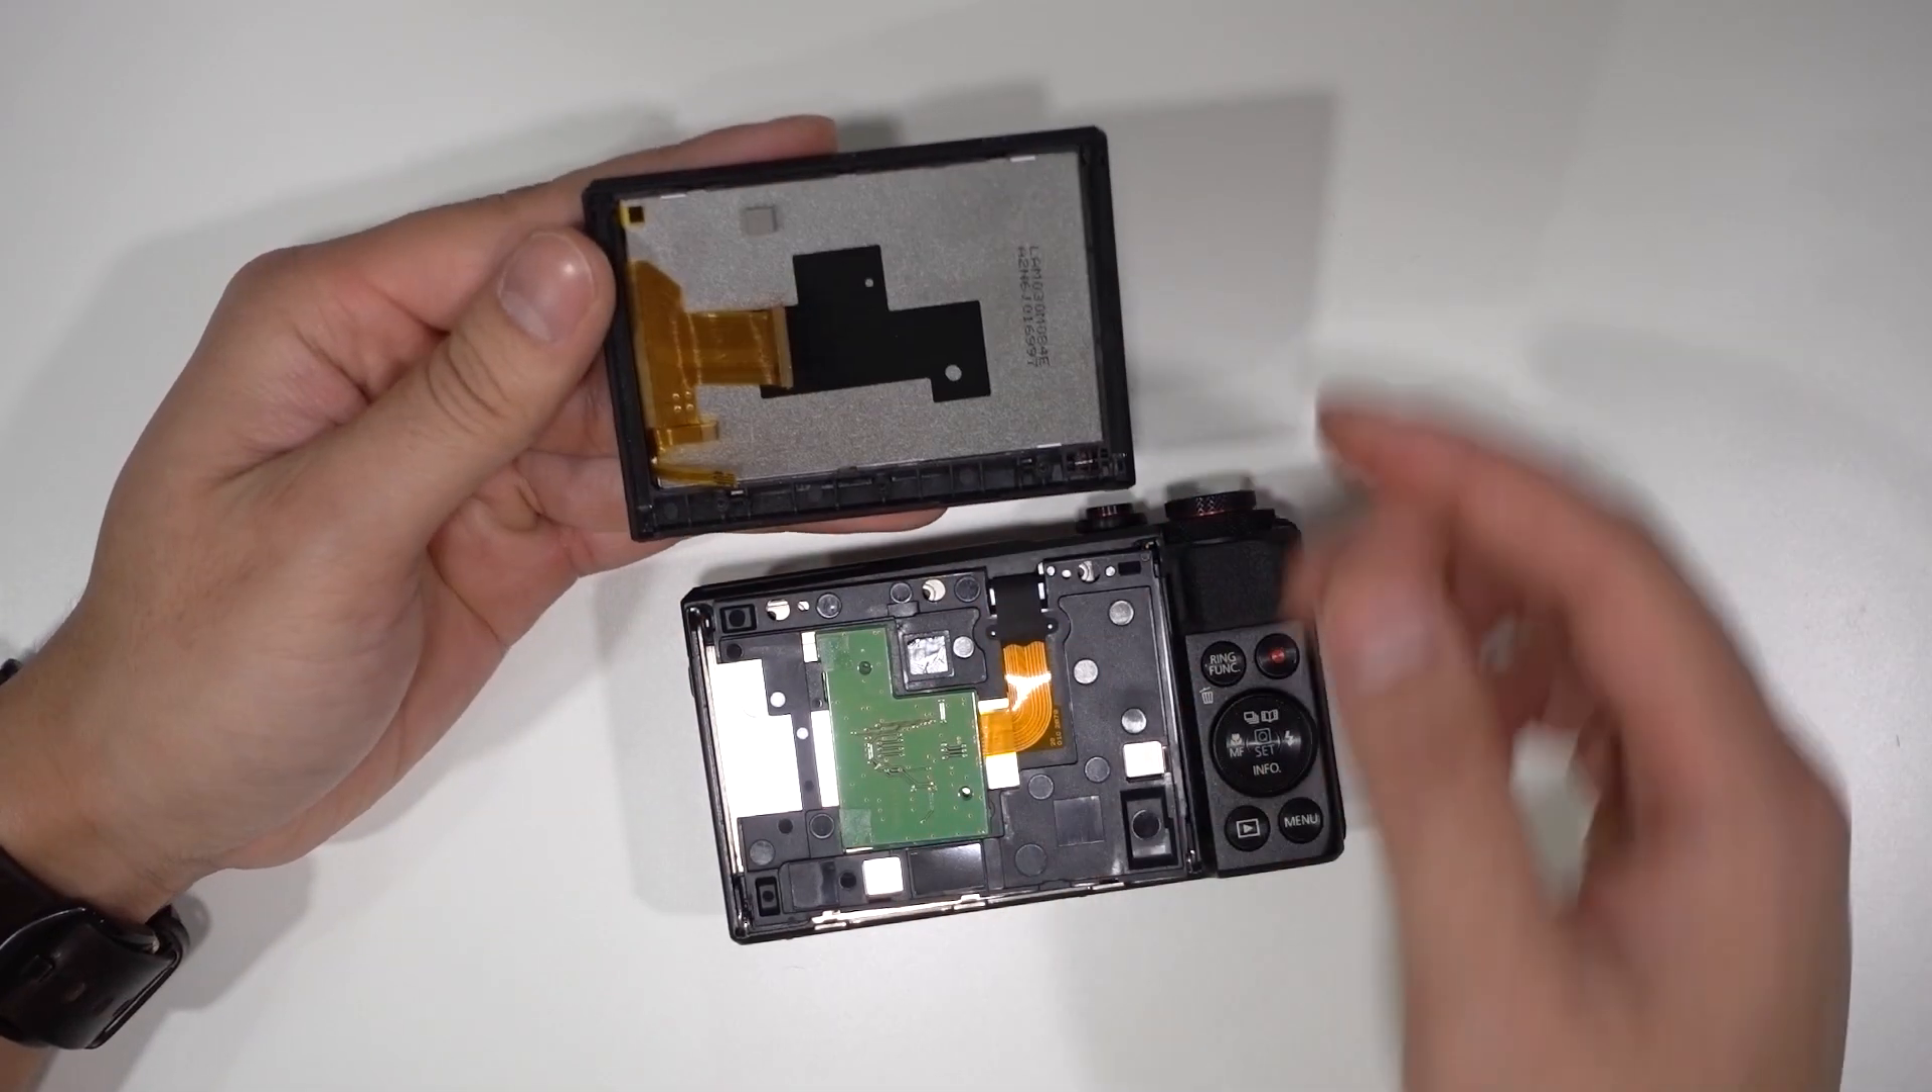It's coming off Boom like that bam and the screen is off.